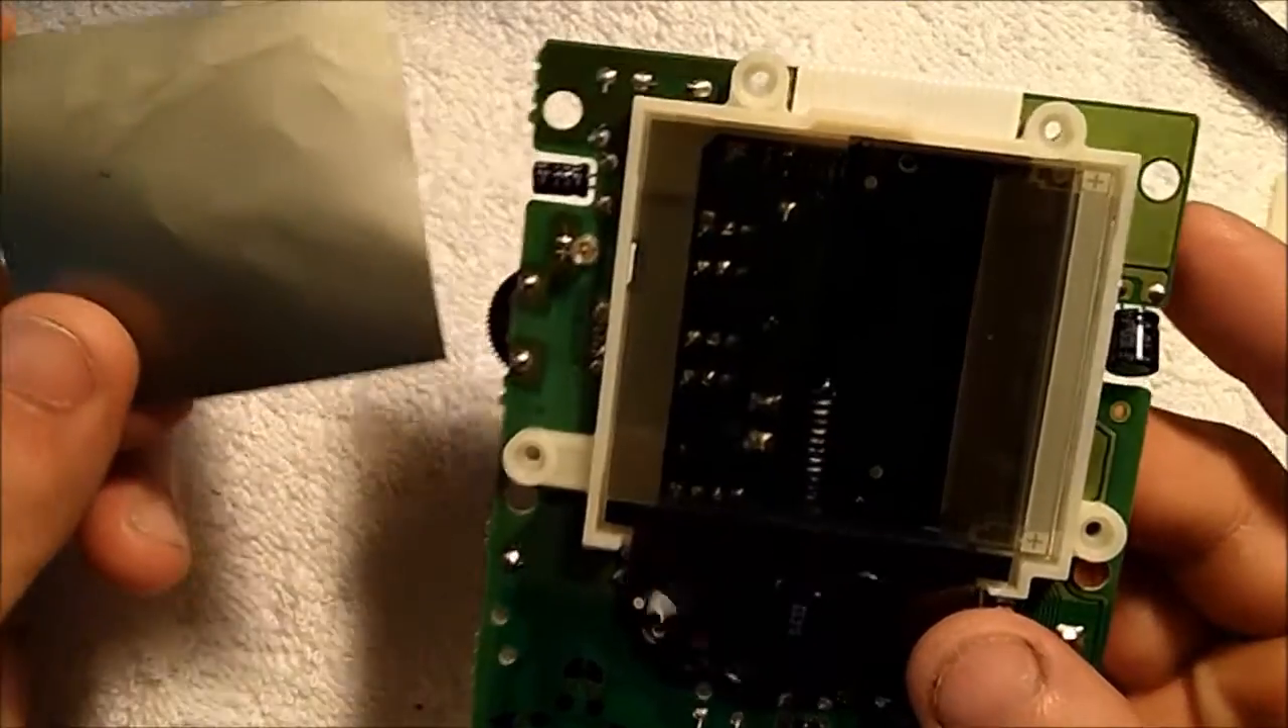So you have removed the polarizer as well as the reflective film all in one go from the LCD screen.